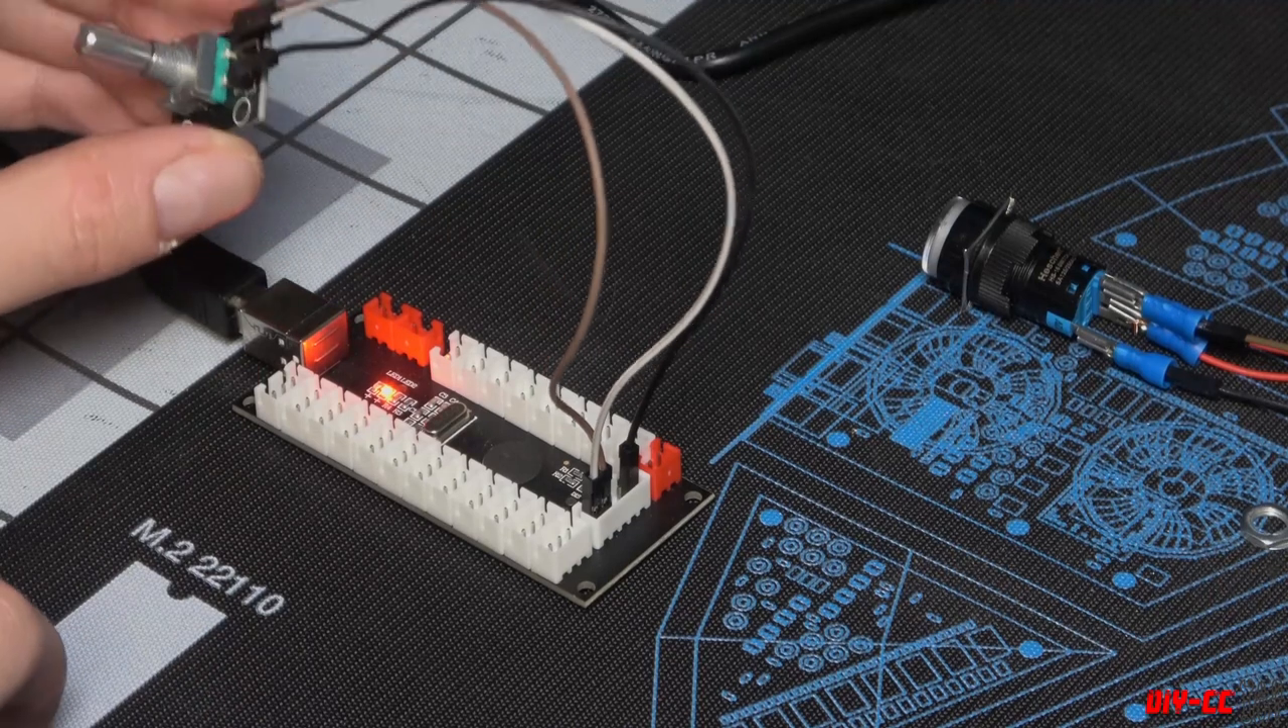Ich habe das jetzt schon mal verkabelt das bord ist auch schon angeschlossen.